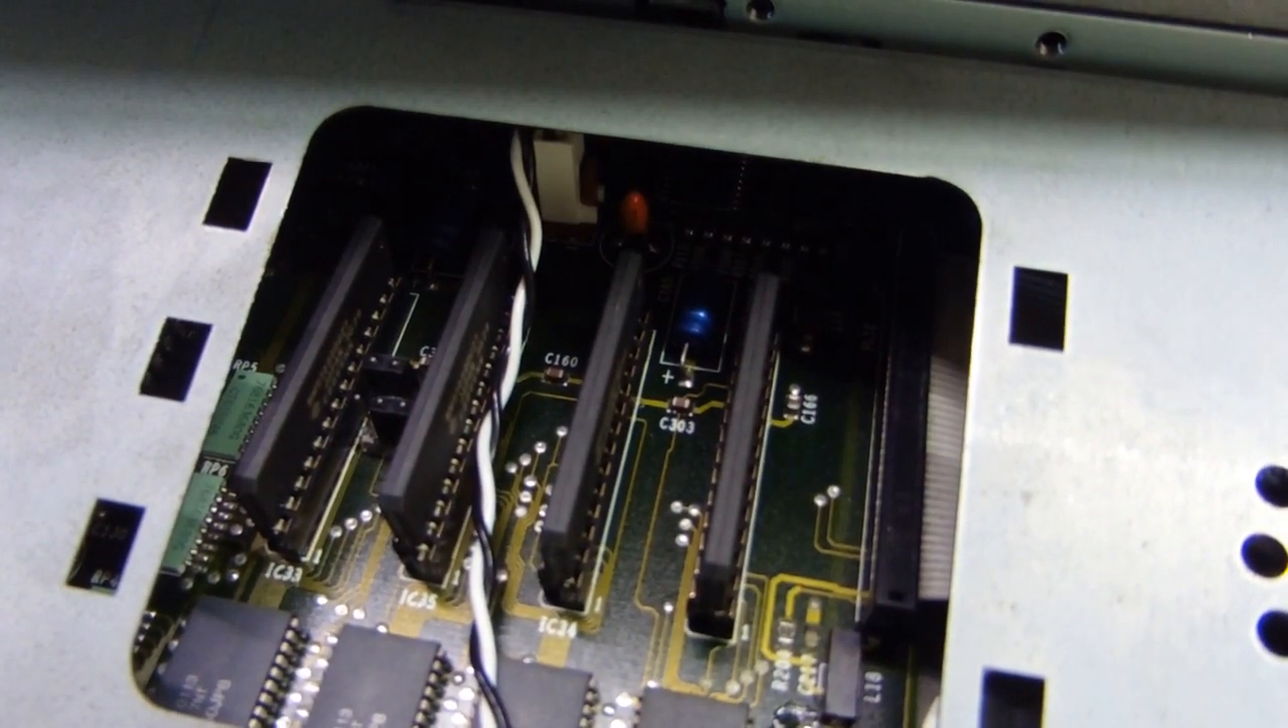Okay, so I've got my four chips in there now.